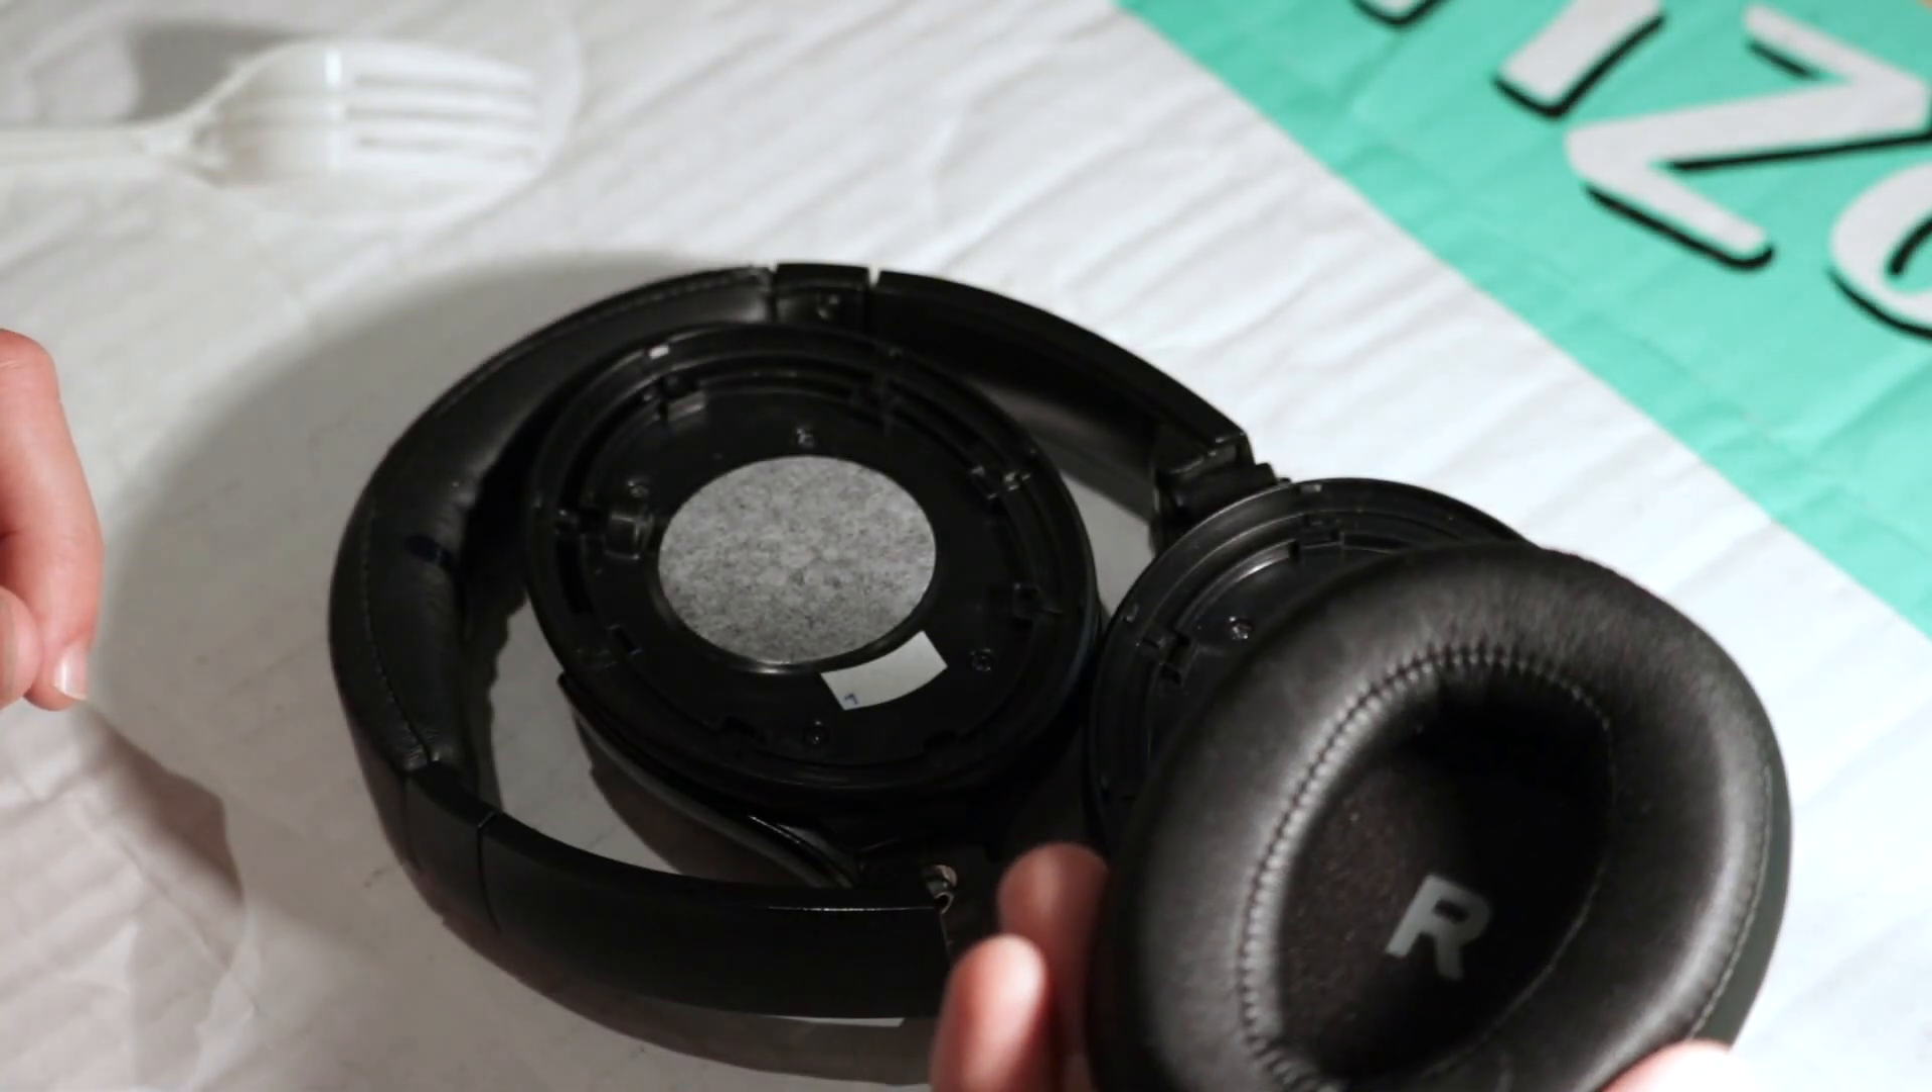The only thing left to do is put these pads back on.